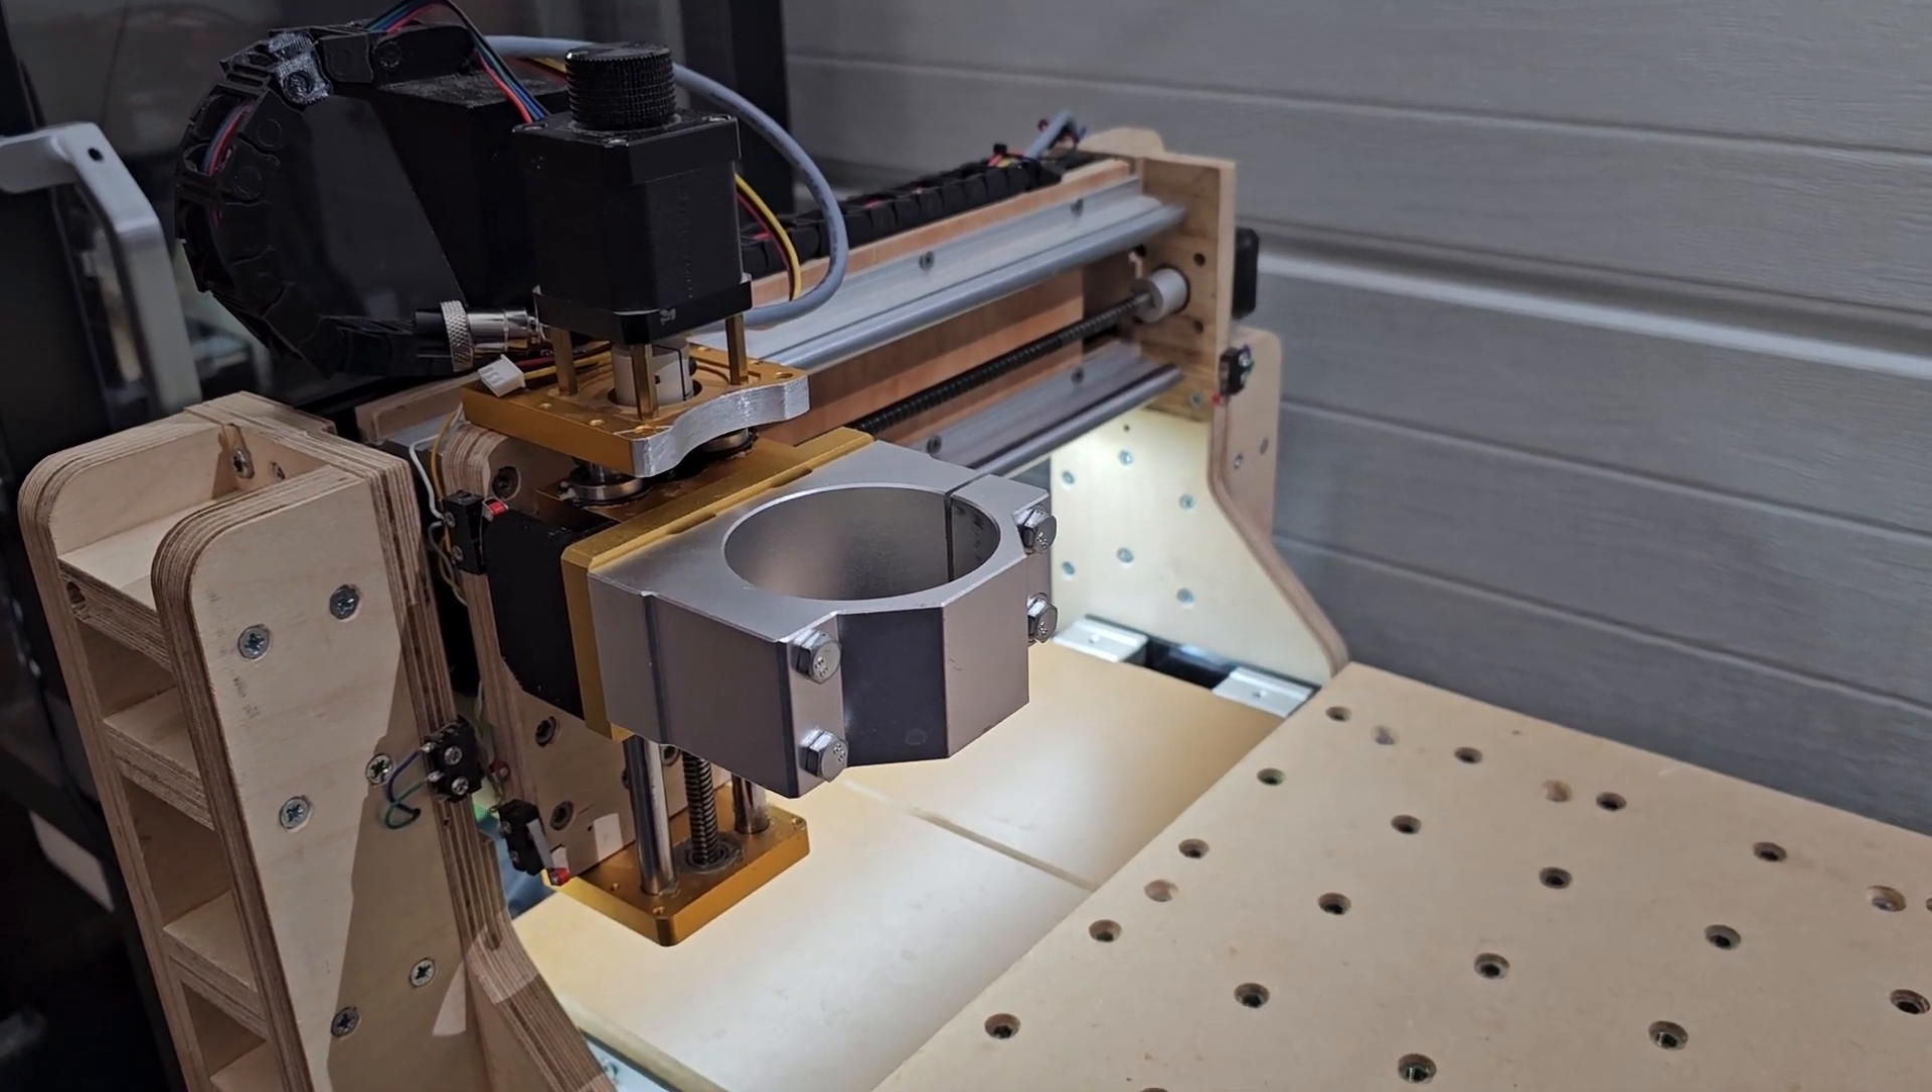You might have noticed then in the intro to this video and in this clip that we're showing now there's no spindle fitted.